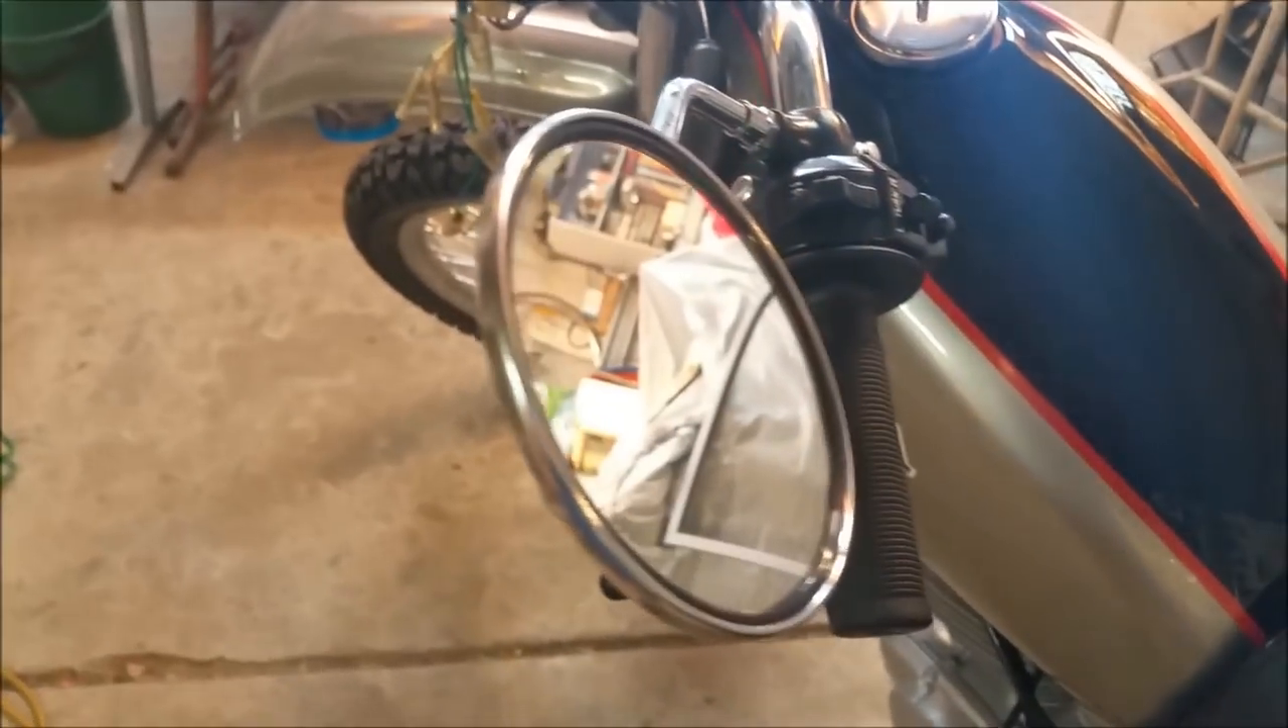Got the mirror on. That looks rather lovely.